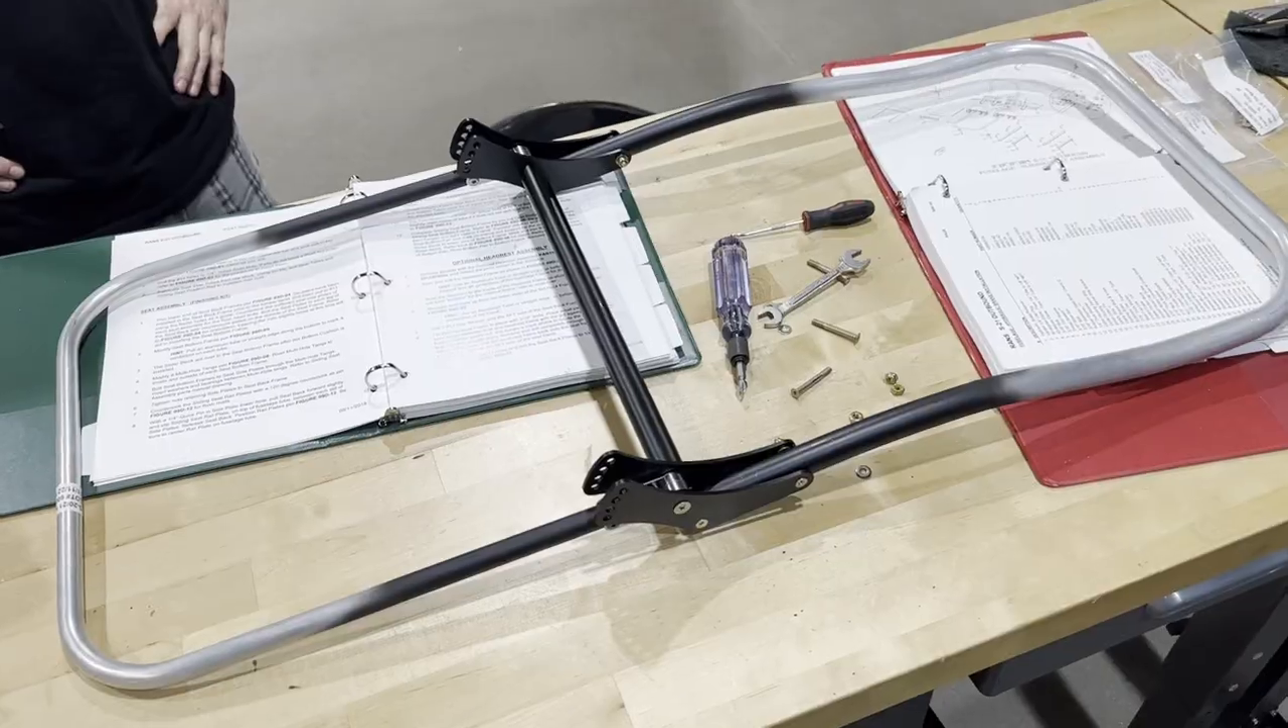All right, got one of the seats here roughly assembled.